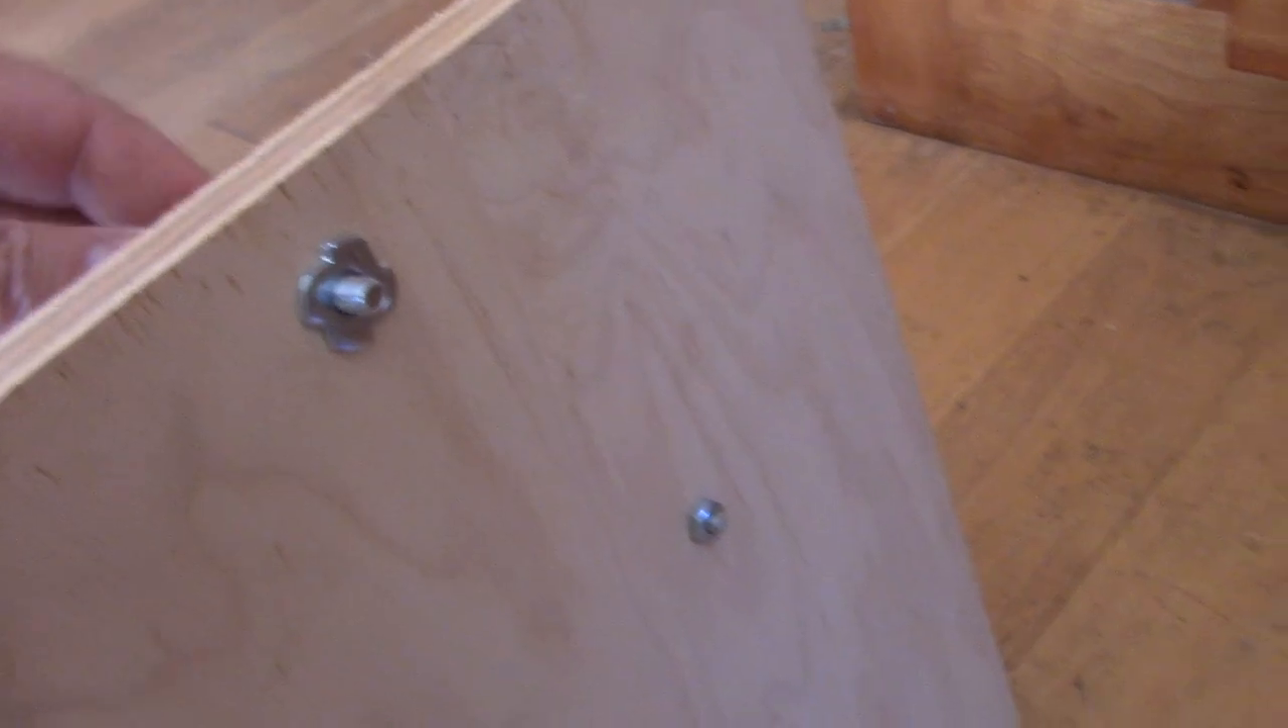On the bottom we have here some T-nuts and I drove those in from the bottom and then that gives you the adjustment up and down and you can level it on any surface.